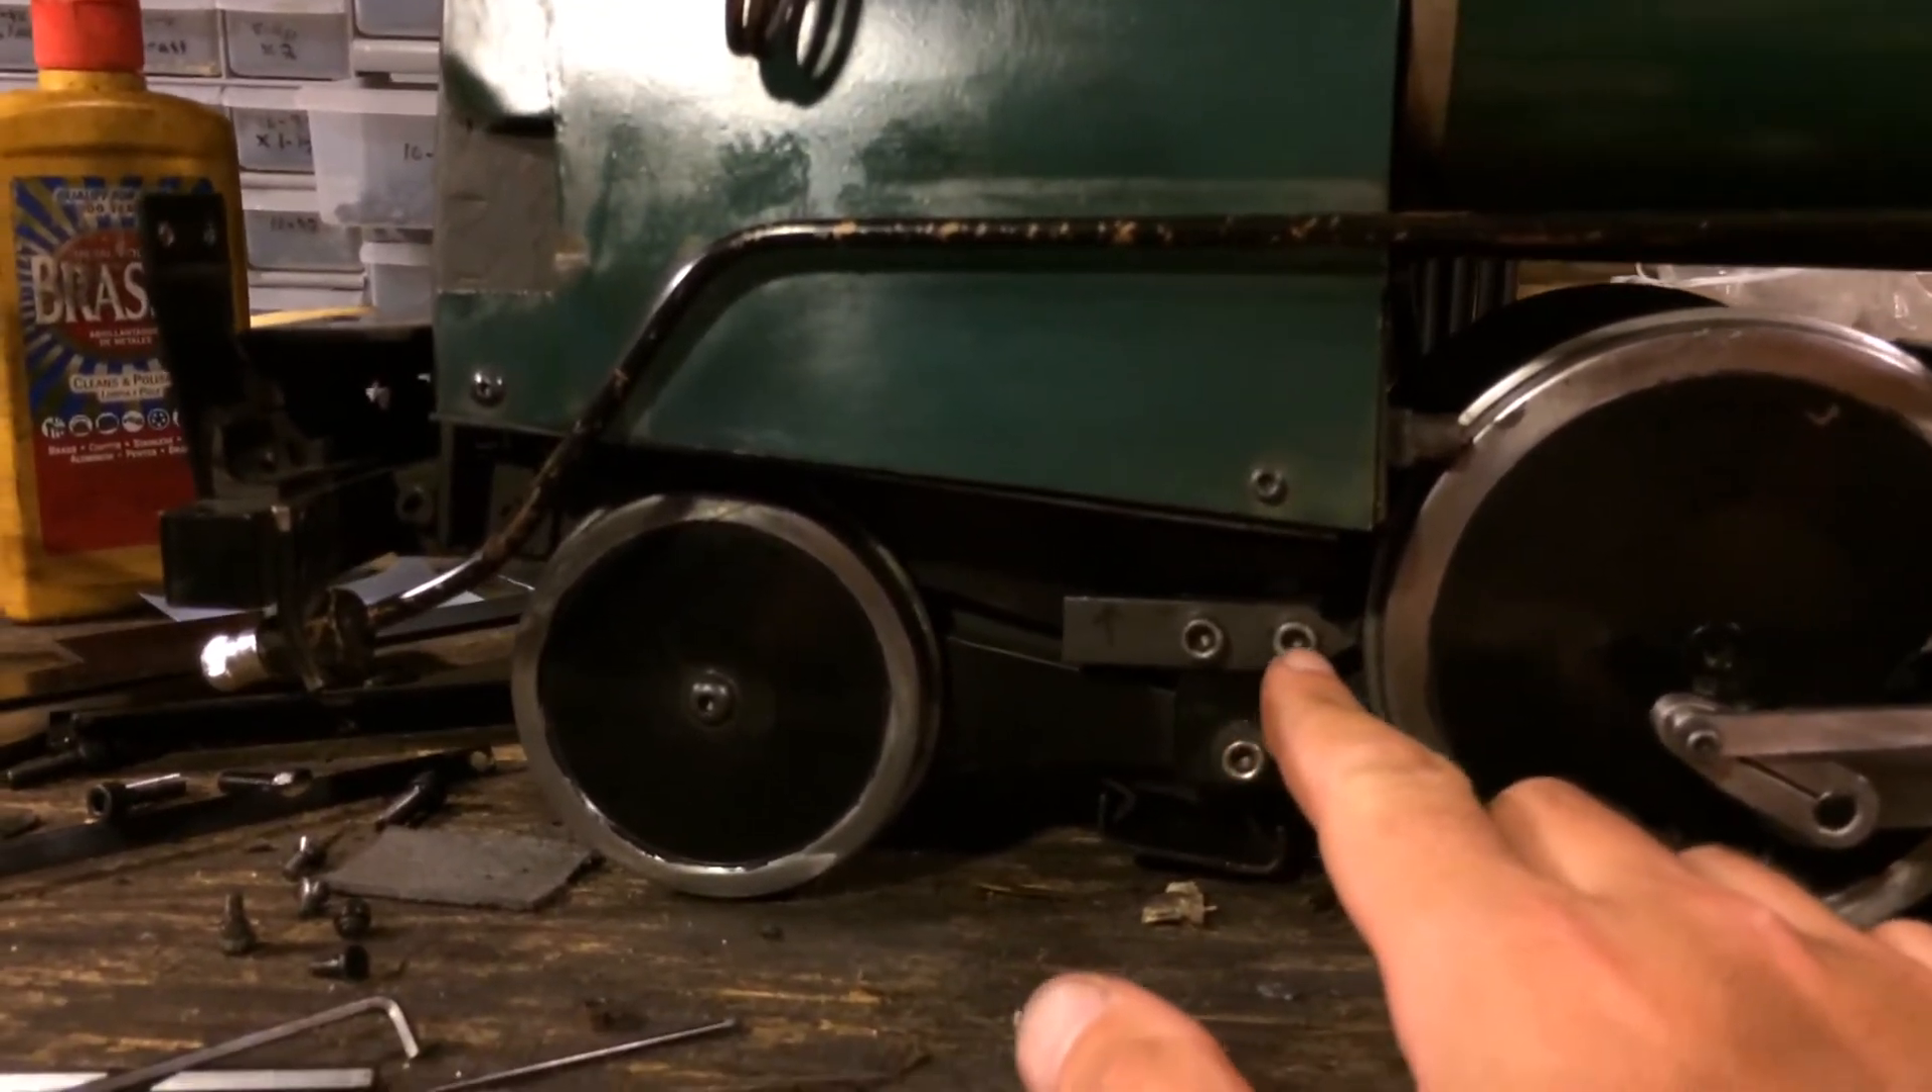And as you can see, I've fixed a pointer here on the frame of the locomotive.